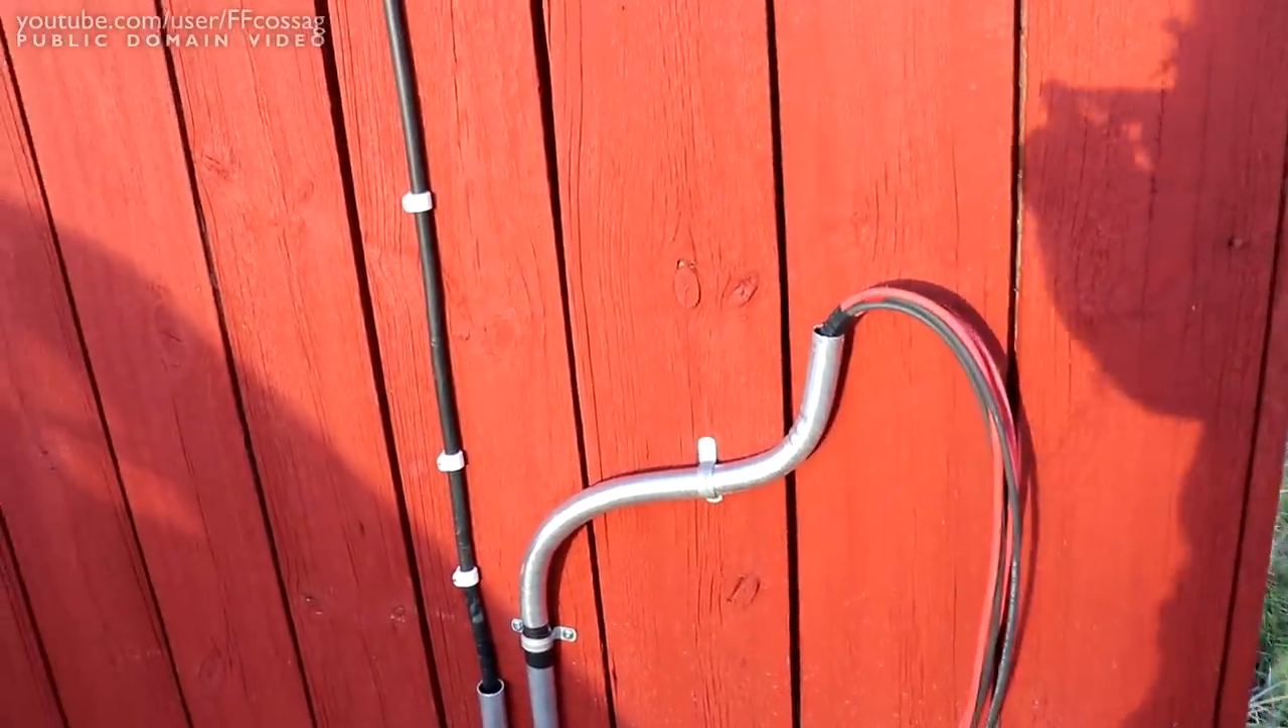So I have mounted my, well, mostly mounted my very homemade S-bend to the wall there.